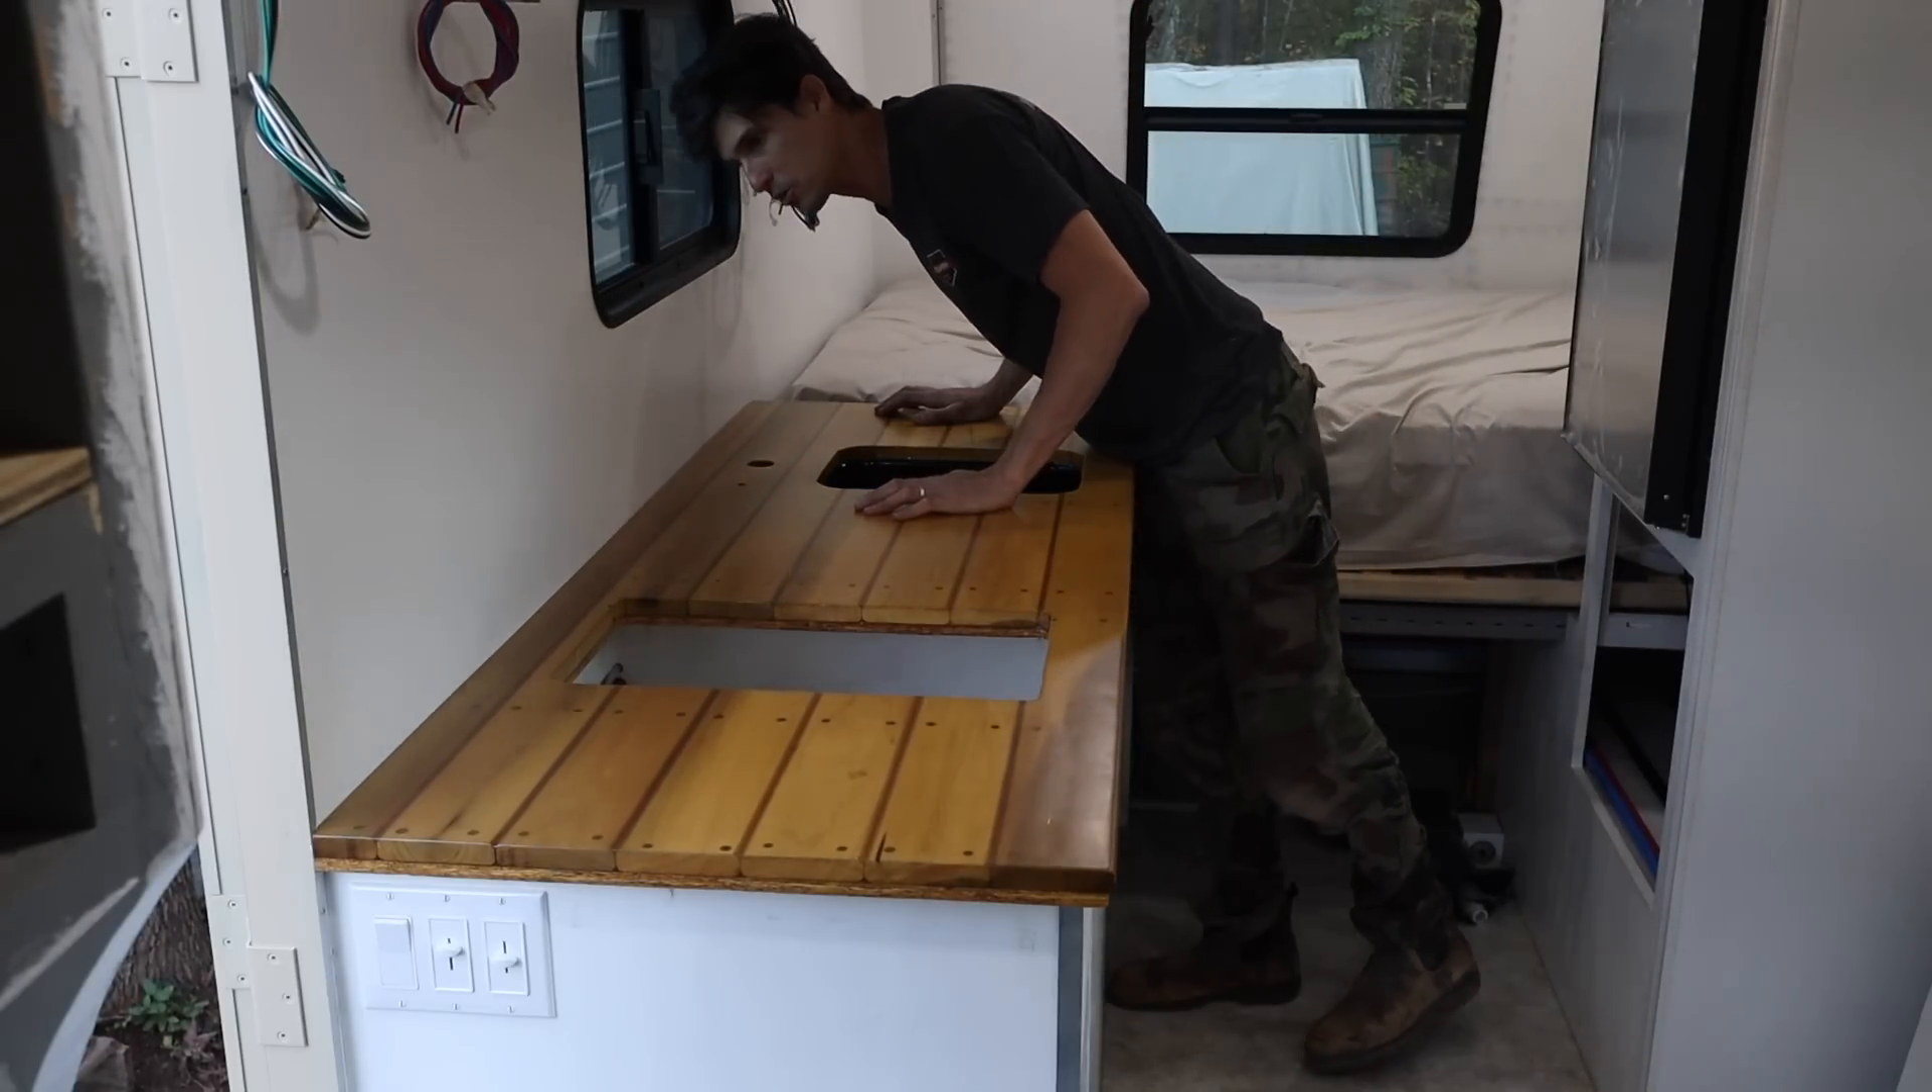Ahí está La meseta de la cocina instalada.